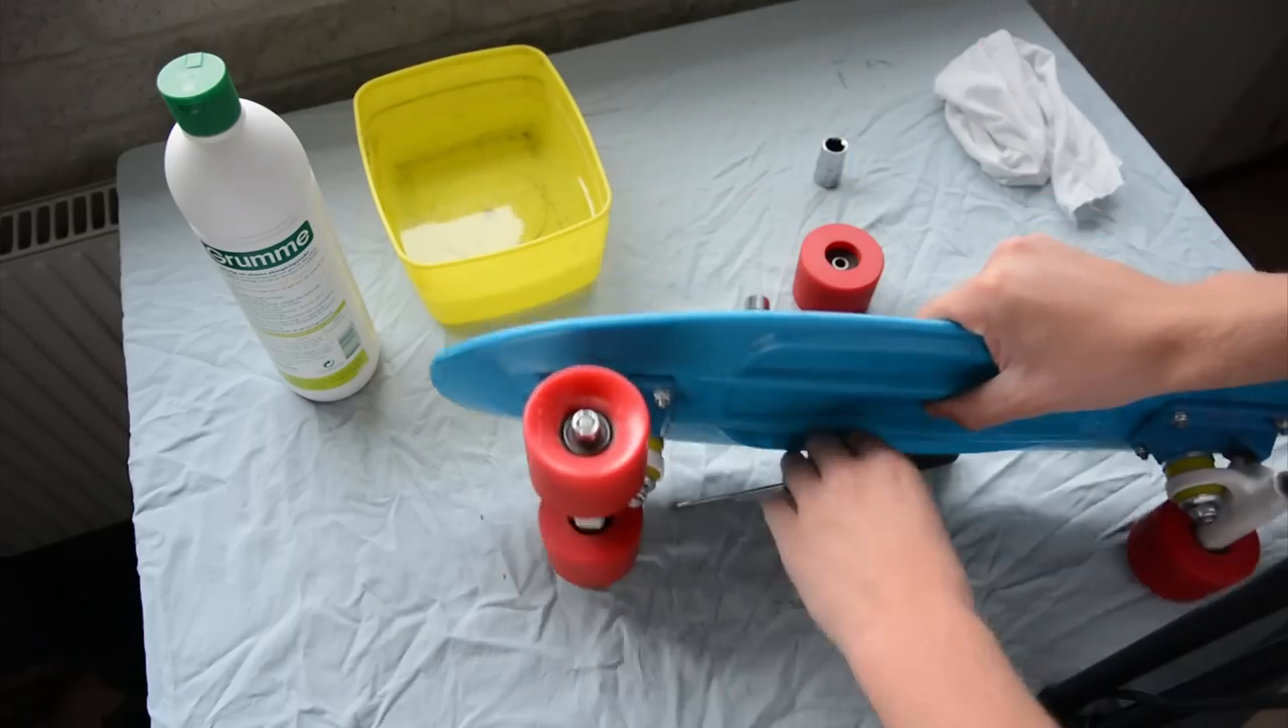Now you have one of the wheels off. Repeat it to all four wheels.